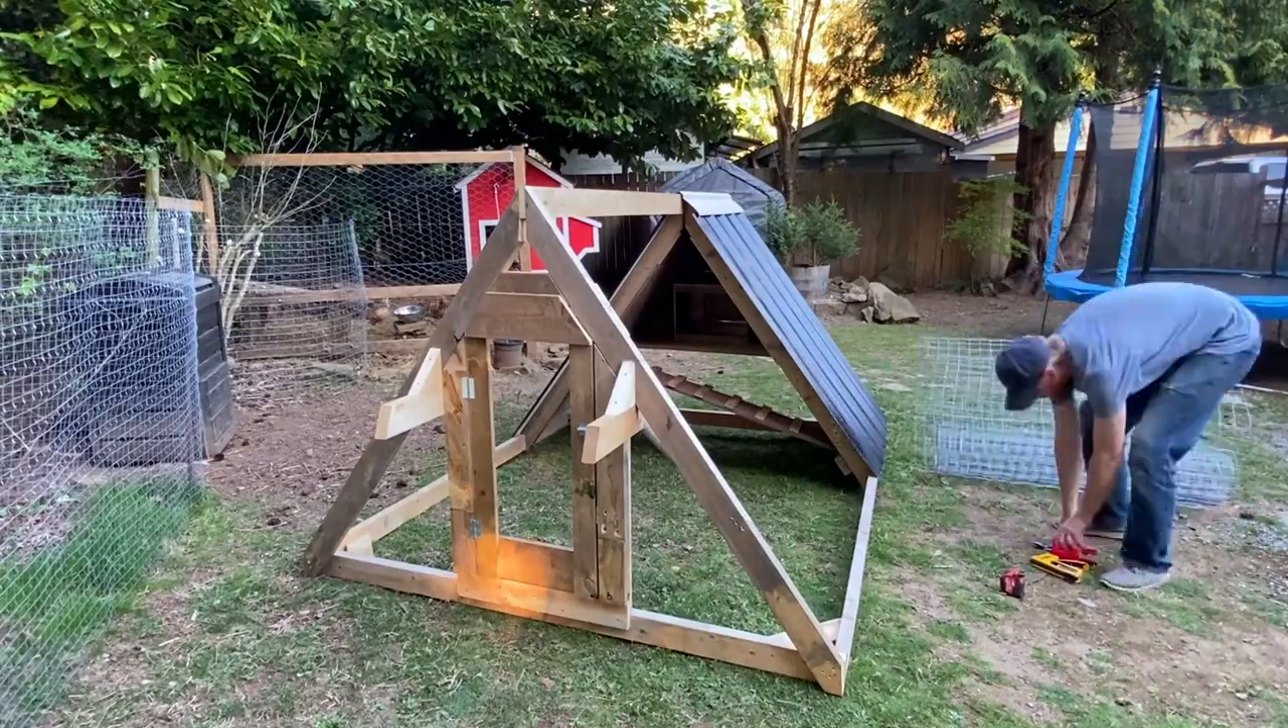Home stretch, so everything's done except for the wire.